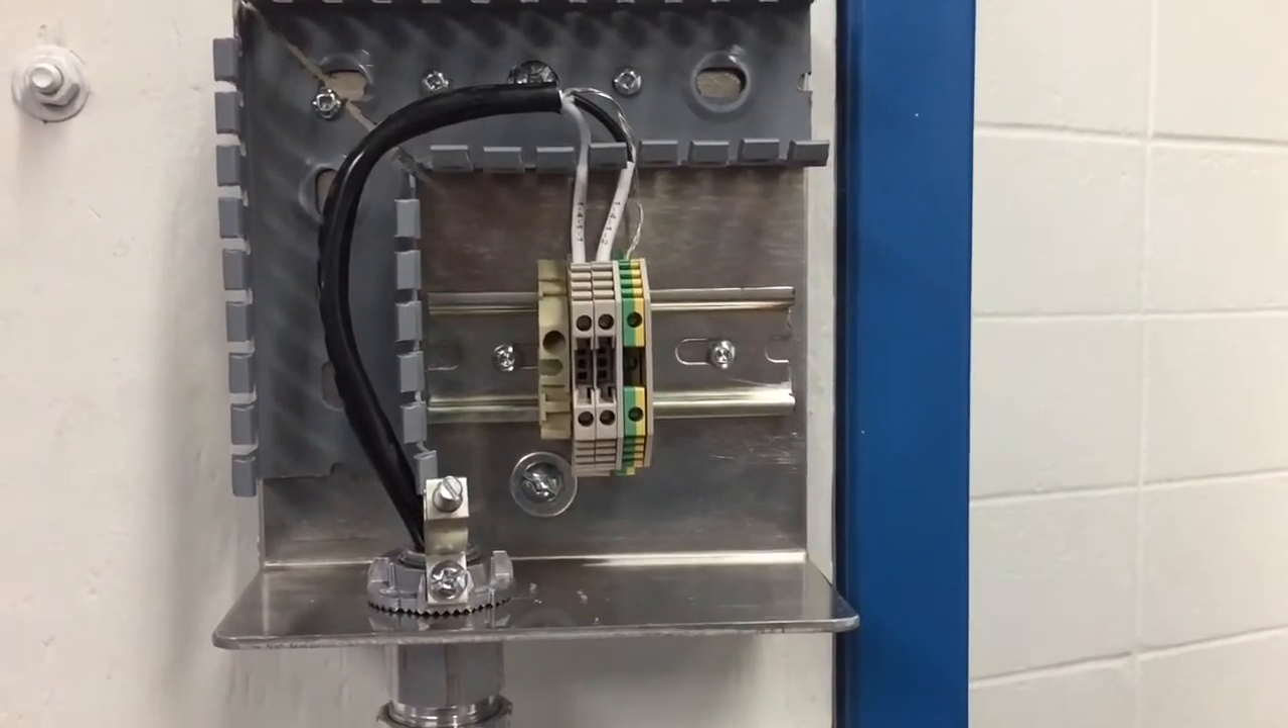This terminal is then connected to this DIN rail at the back here.